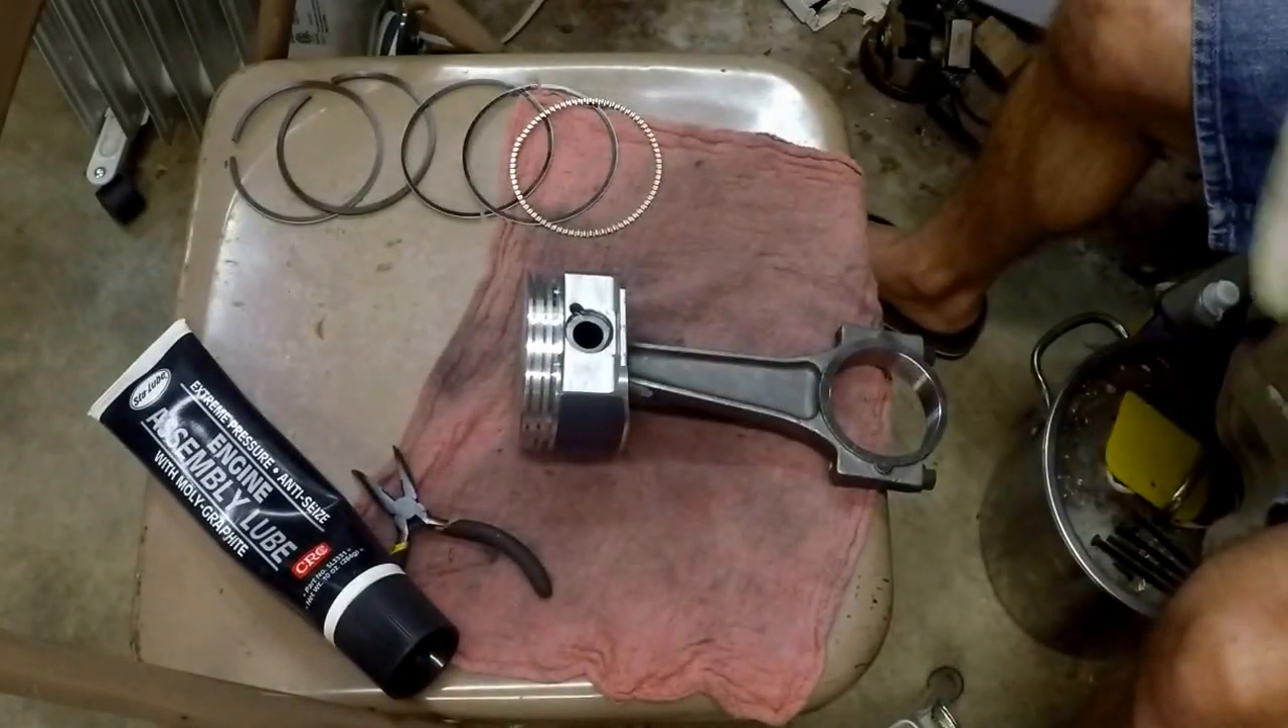Now, we just need to install rings. On the rings, you've got the oil ring separator.